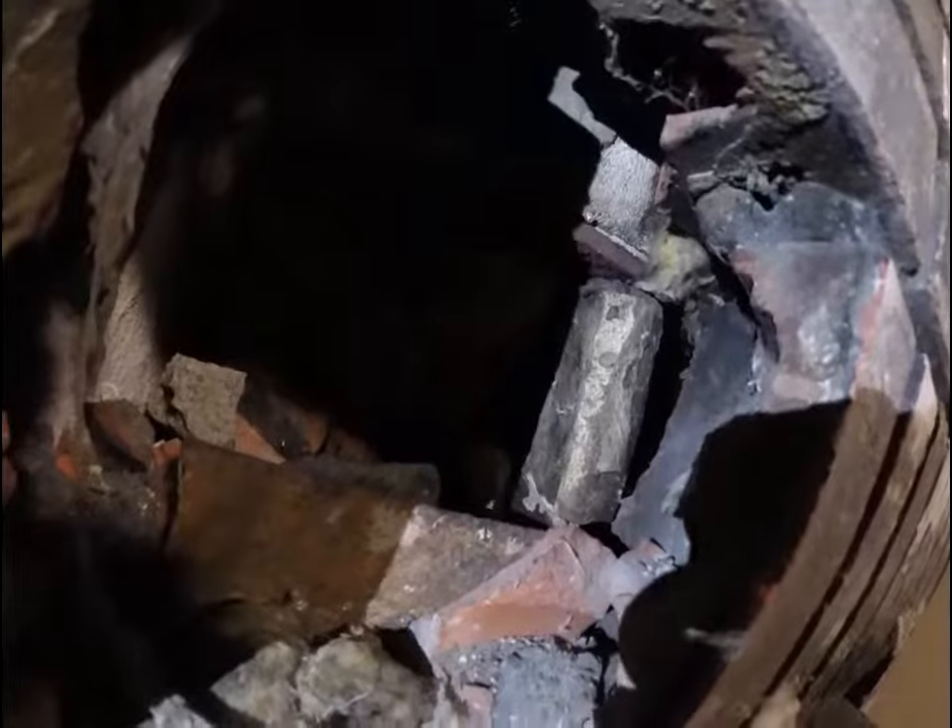I mean there's a hole these bricks are loose.